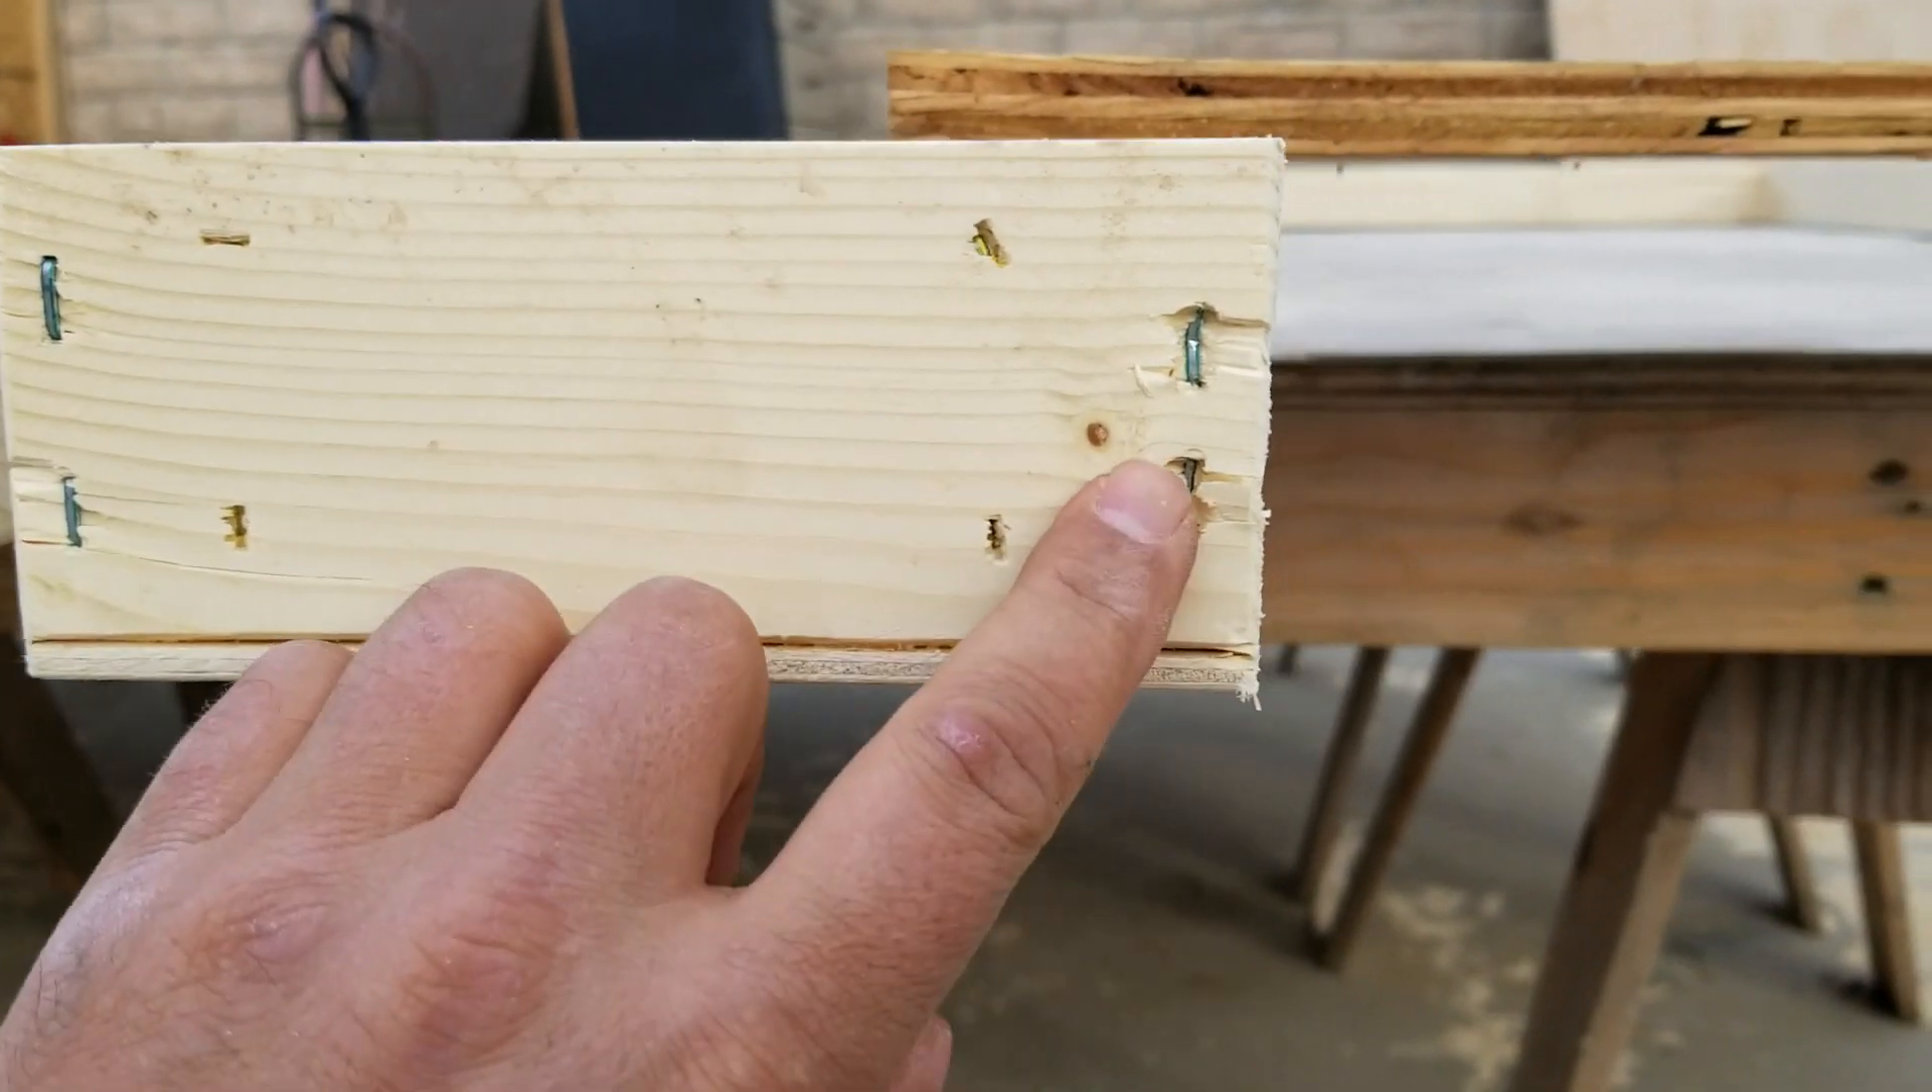So i have my framing staples right here so what i did is i just pounded these down with a countersink so that when i go through and route out that eighth inch my router bit doesn't hit those staples.